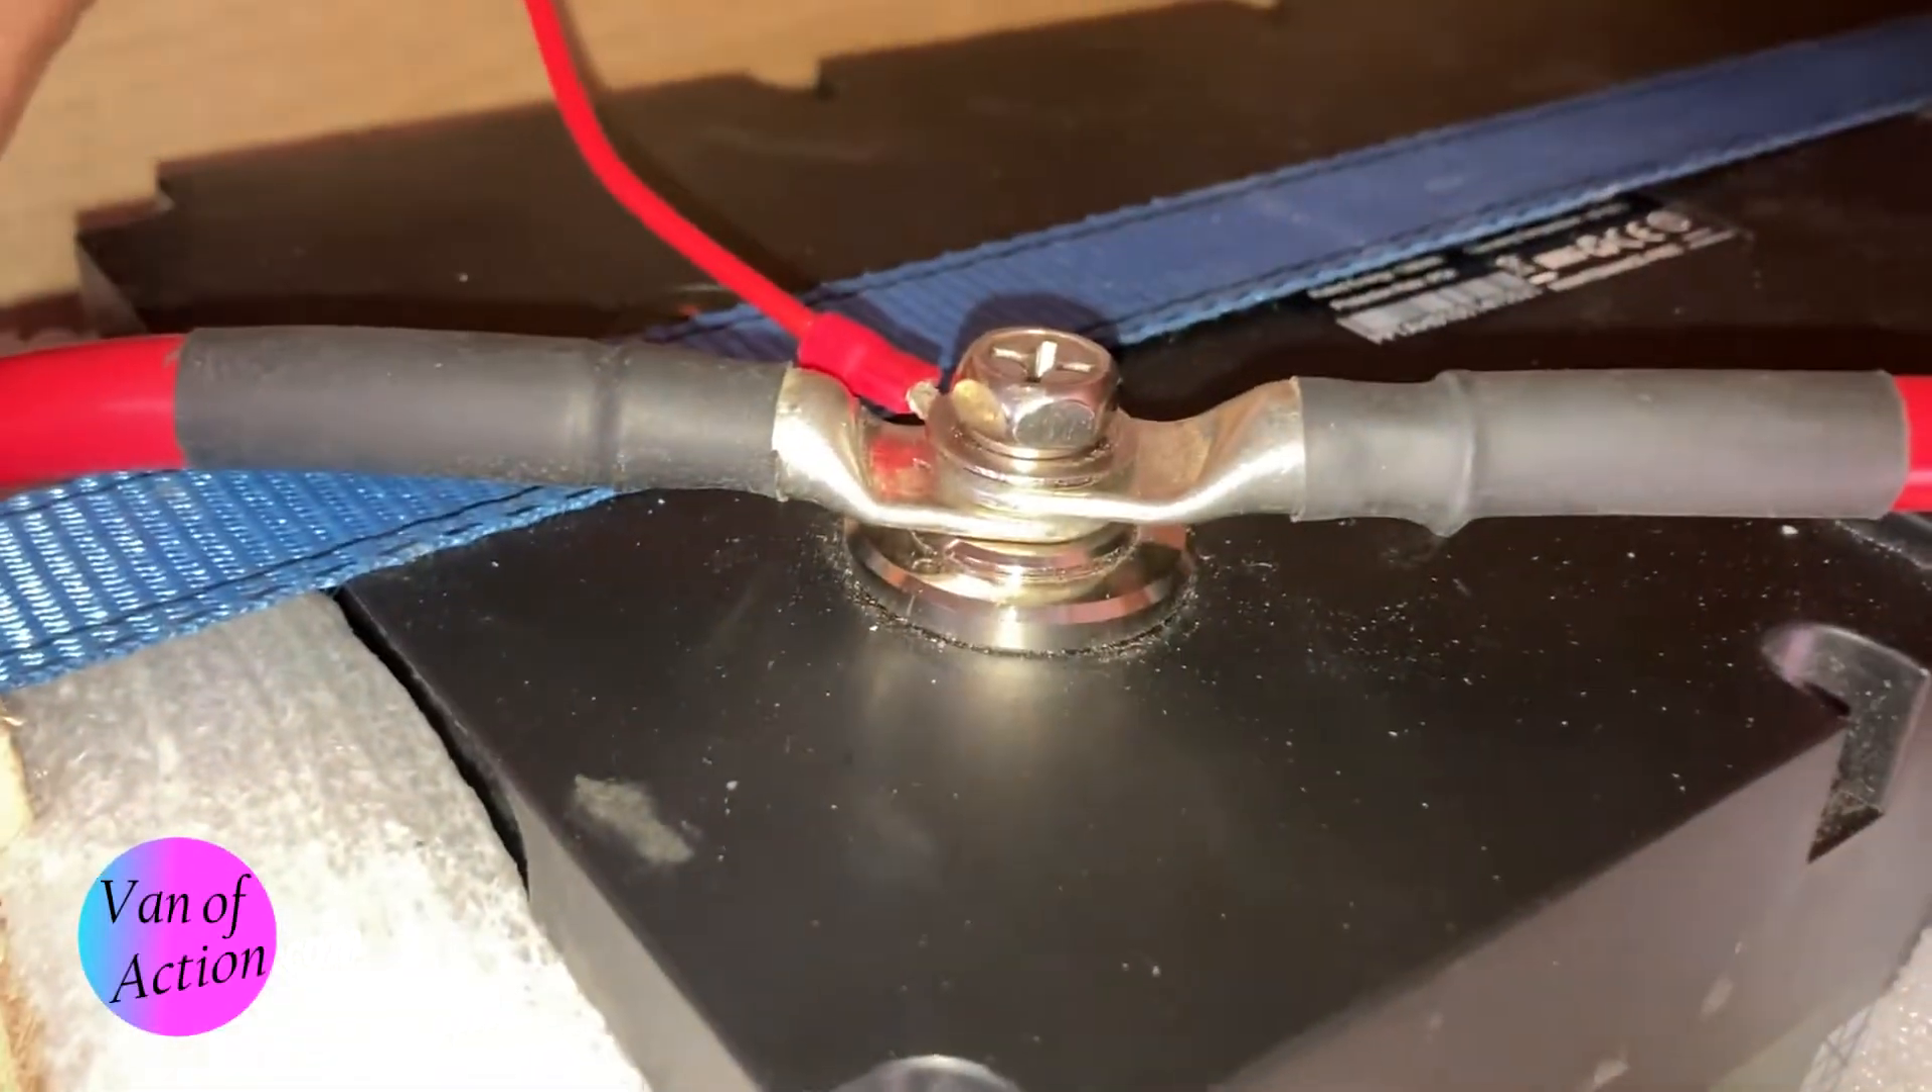Now the batteries are connected. And the last connection I made here is this cable.